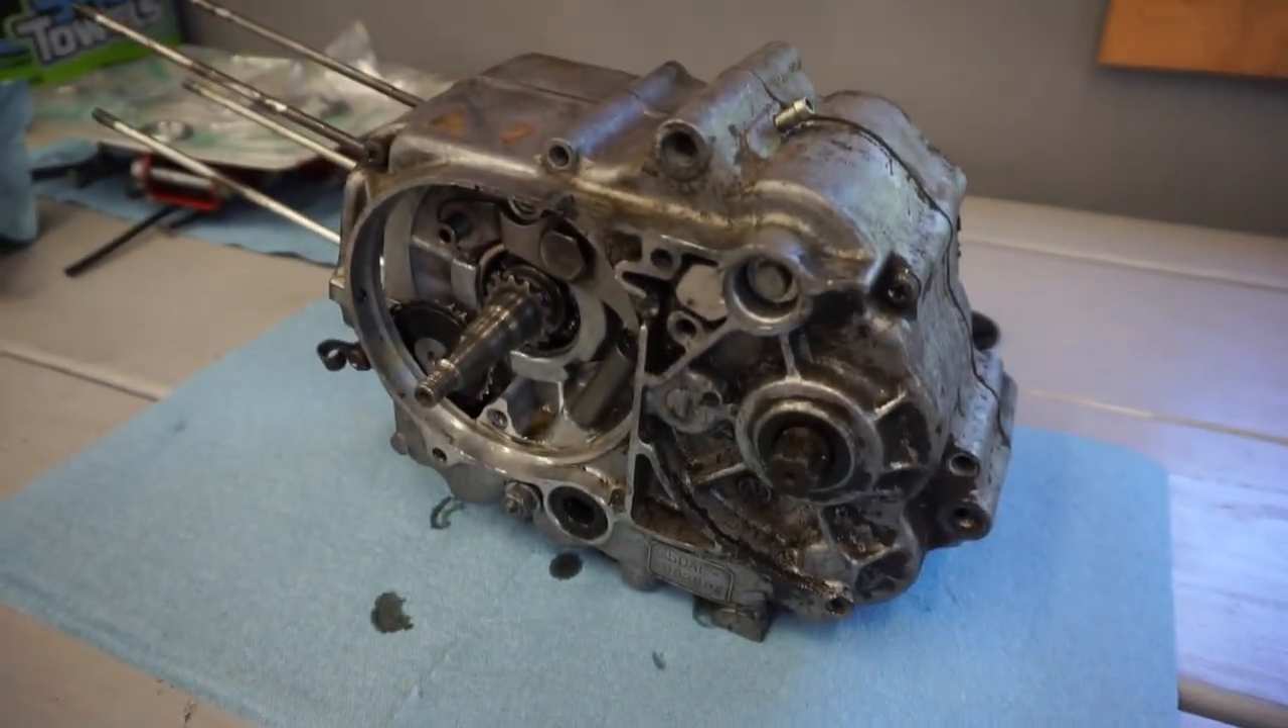Alright we've got the engine out over here on the table.